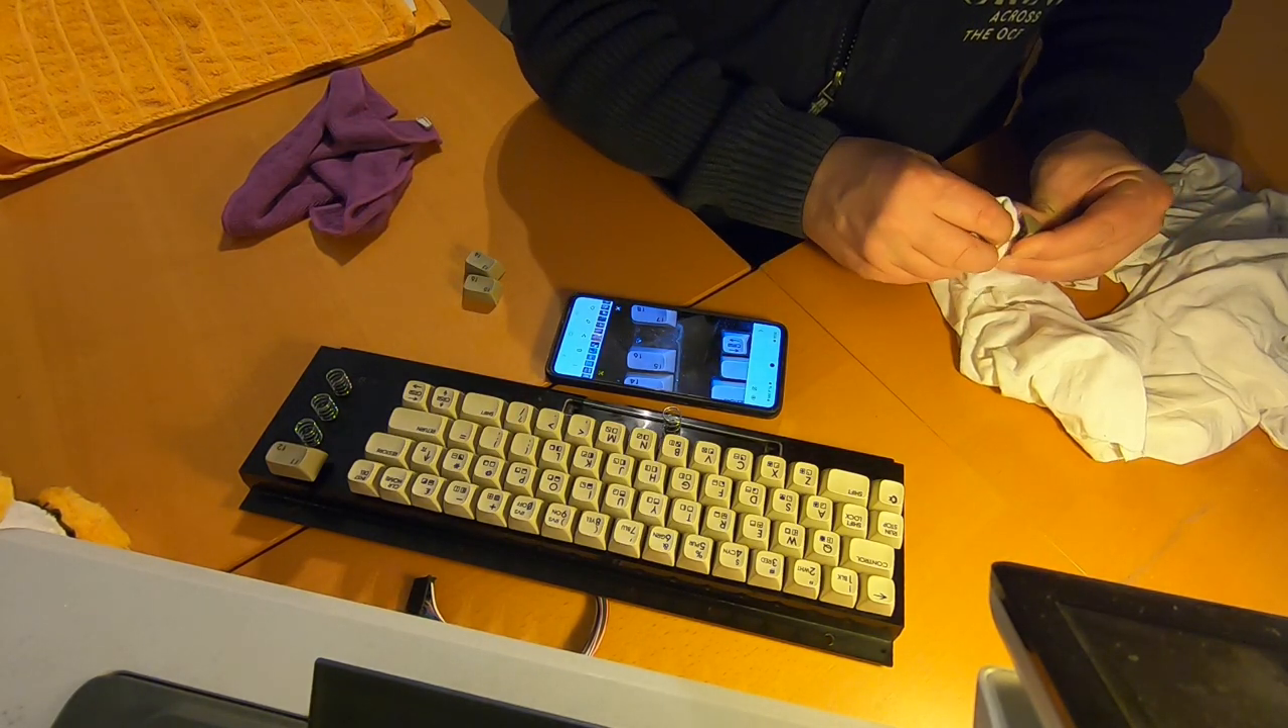So die mittleren tasten die sind jetzt alle drin jetzt habe ich noch die f-tasten.